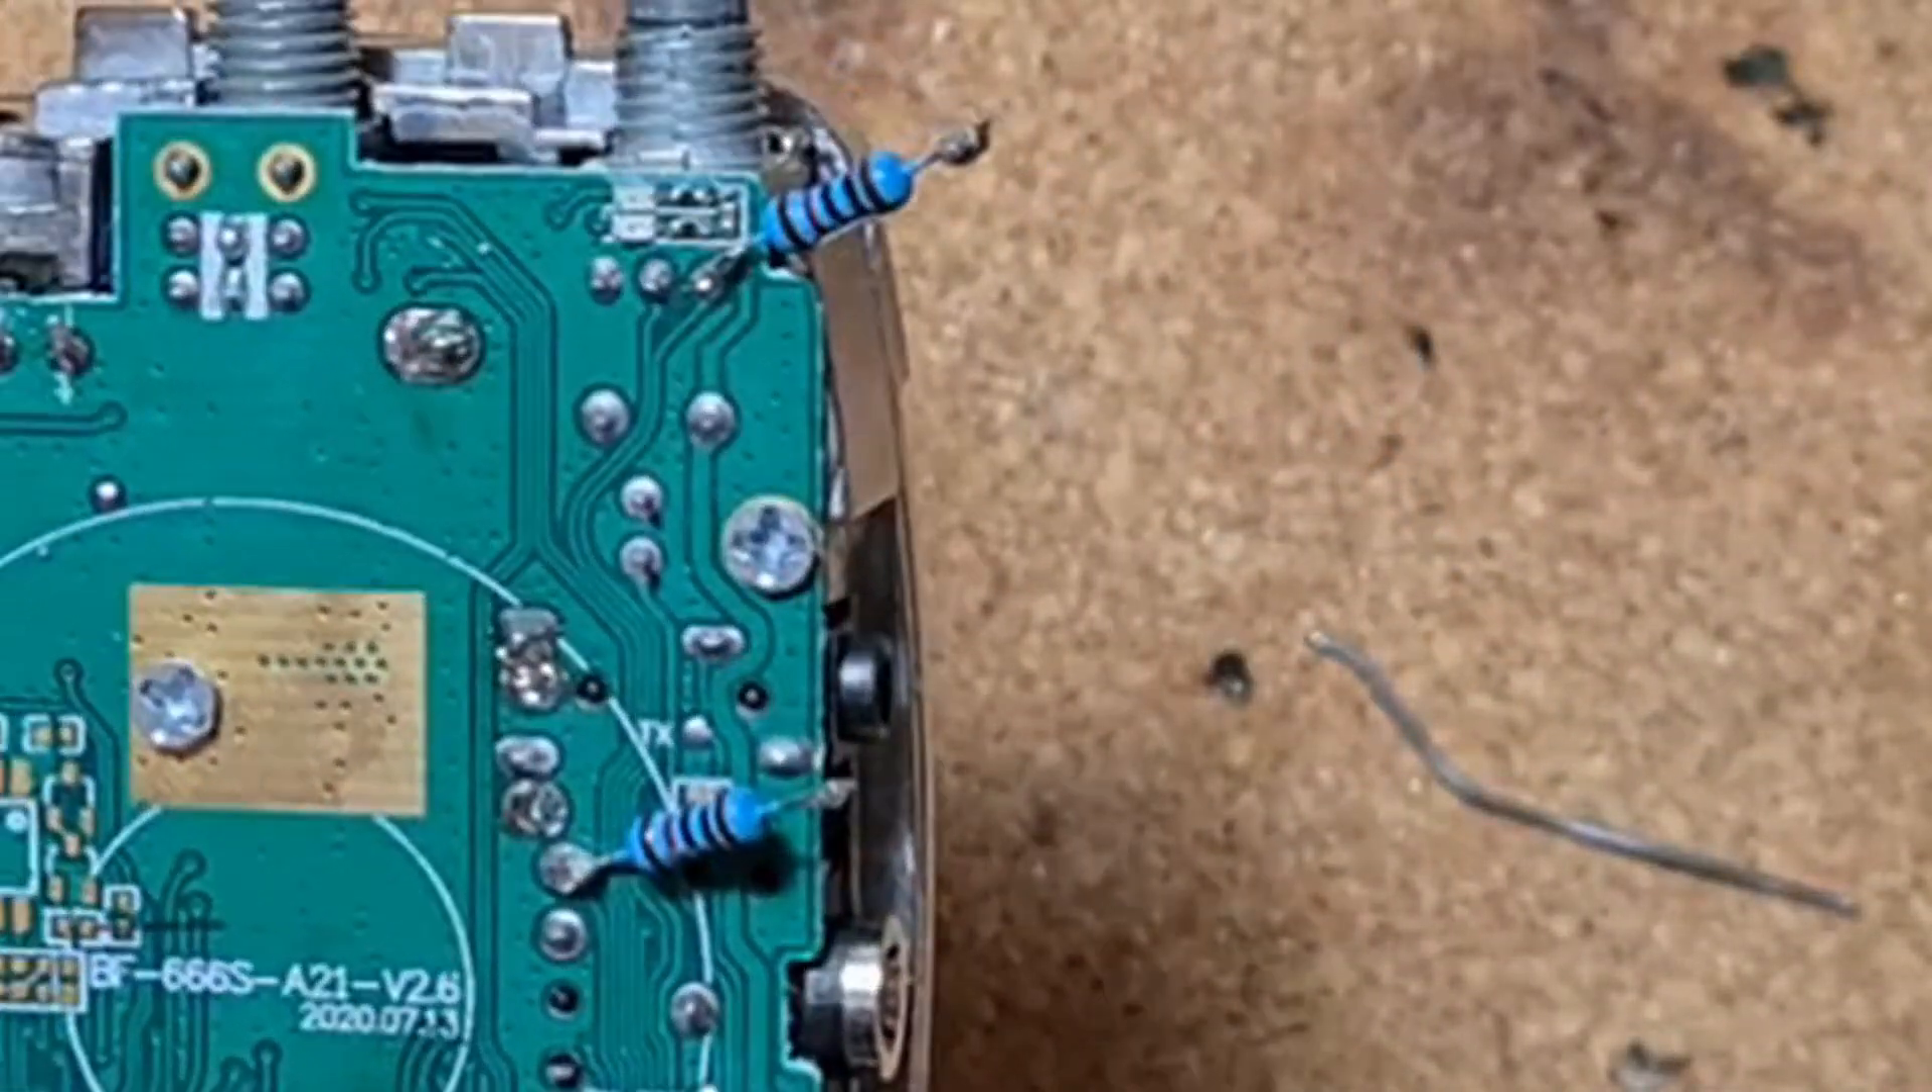So that's two 10k resistors in place and then we're gonna just have an earth wire and that goes a very short wire just going off the sides.